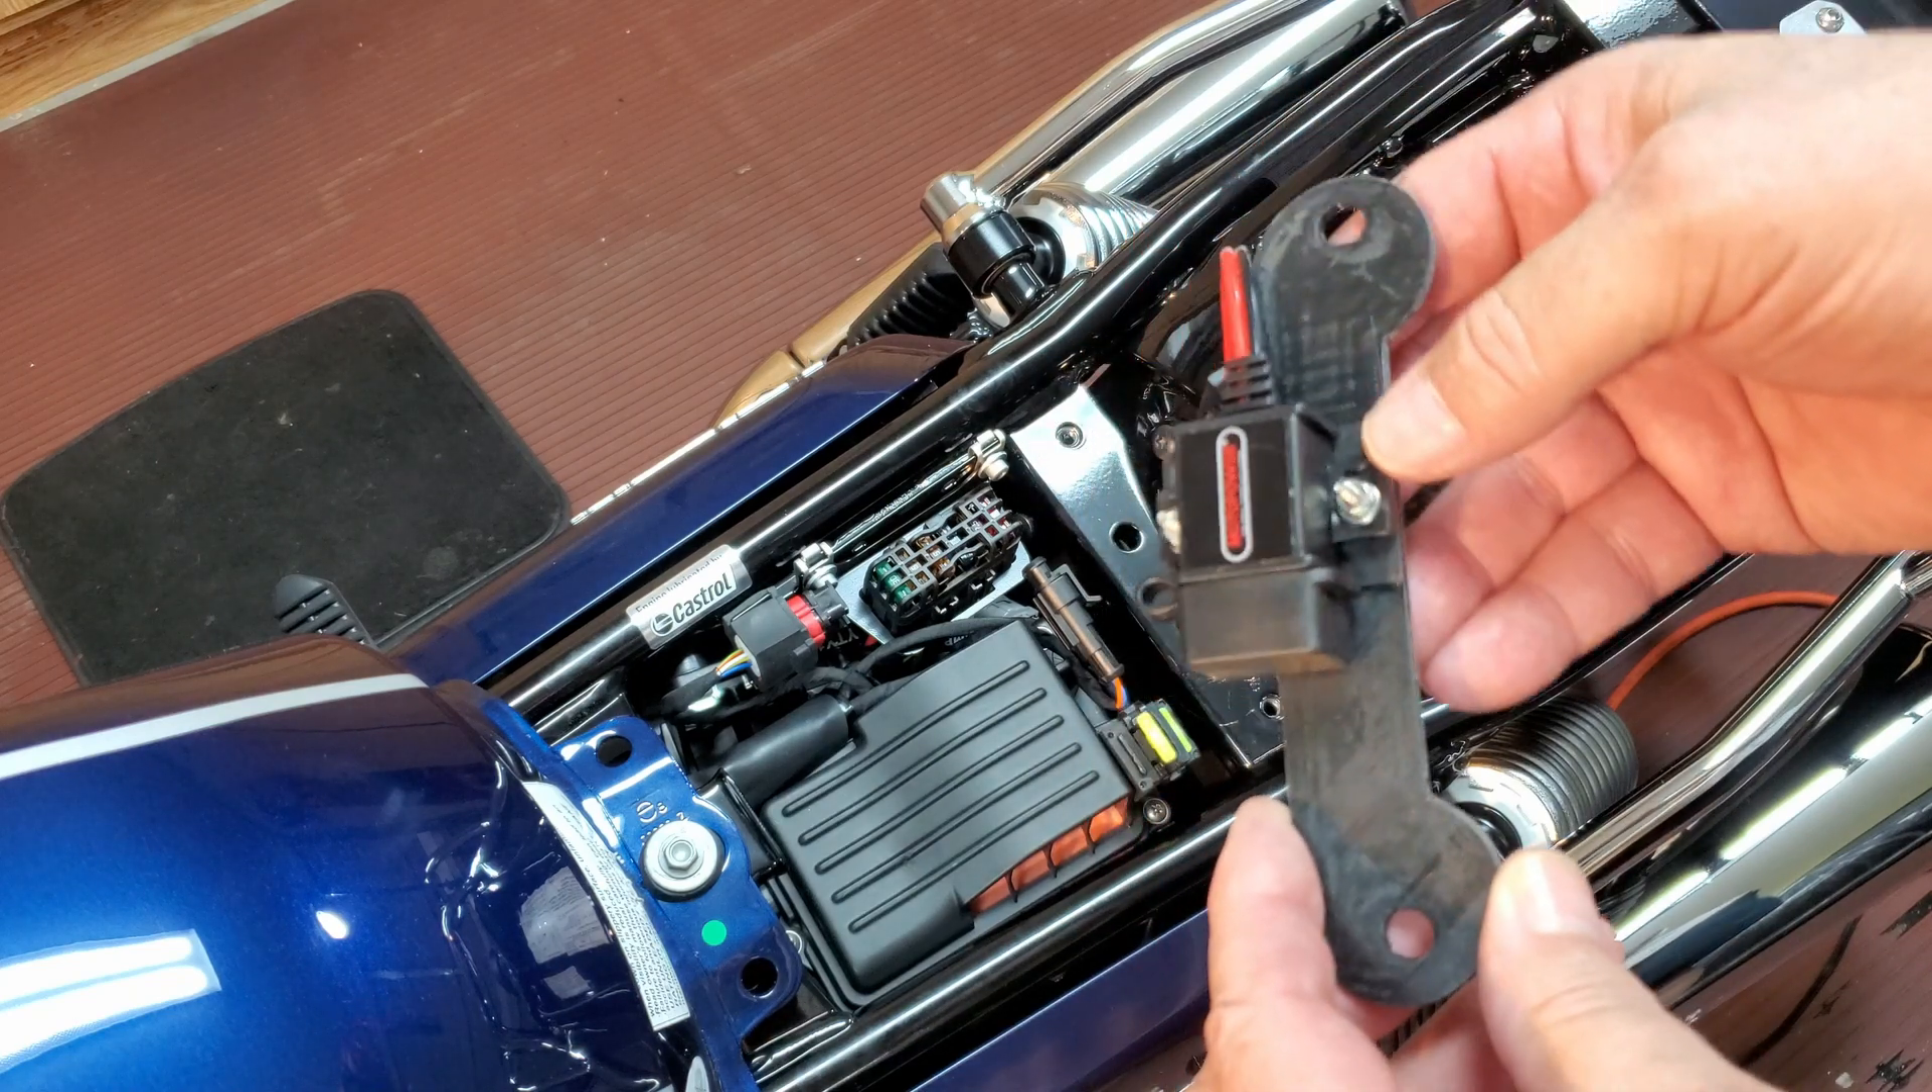I have the charger bolted to the bracket with some 440 machine screws.